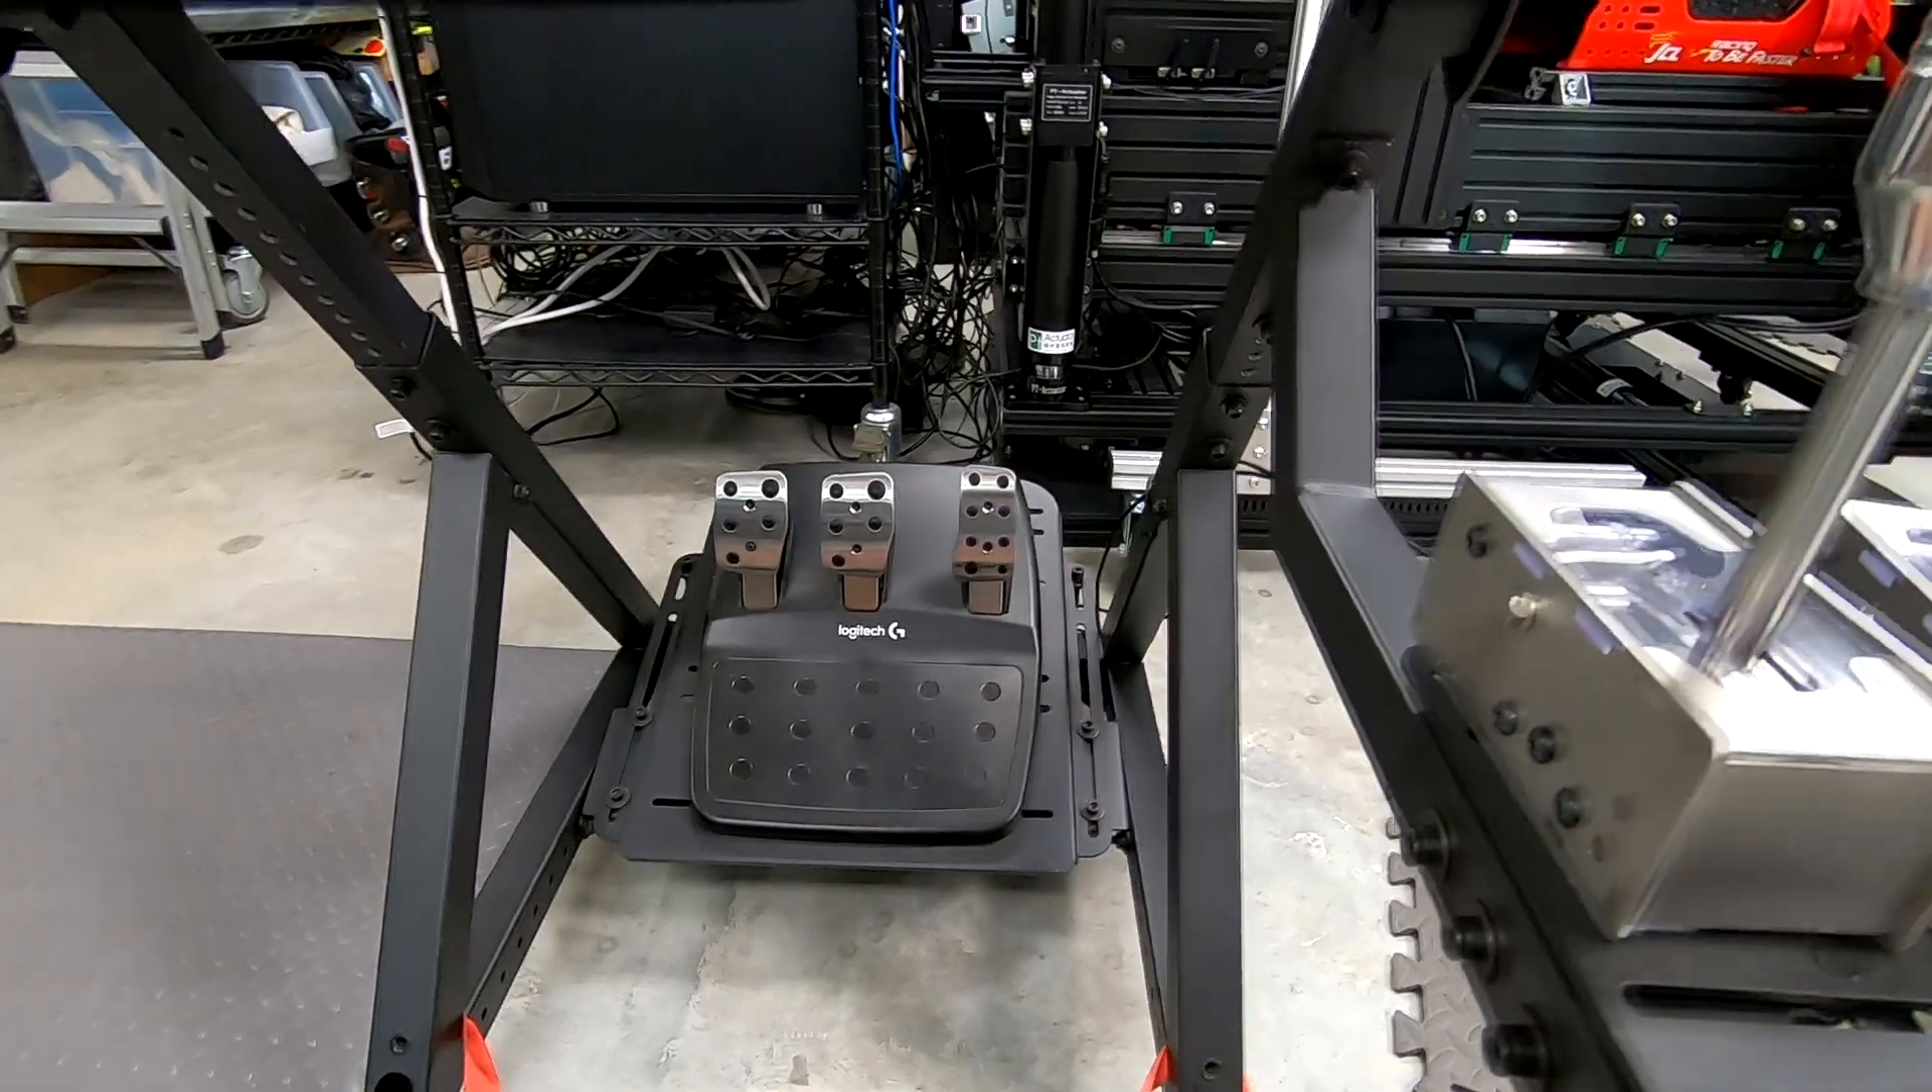As you can see, I now have the G29 pedals mounted to my pedal plate over here that I'm going to be using as my test bed.